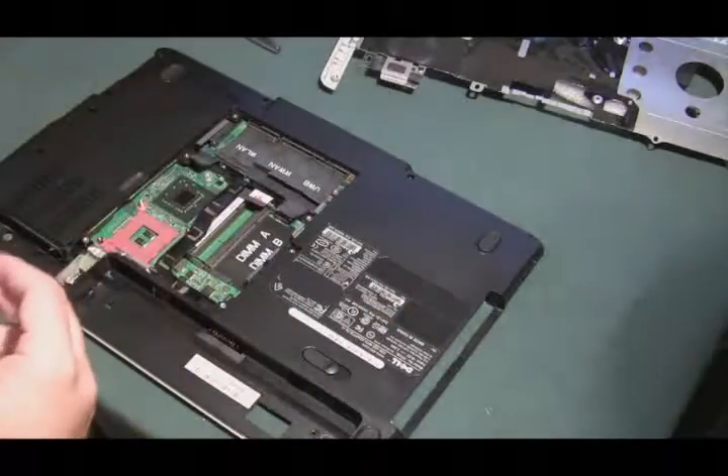Now the processor is out and there's no RAM in.